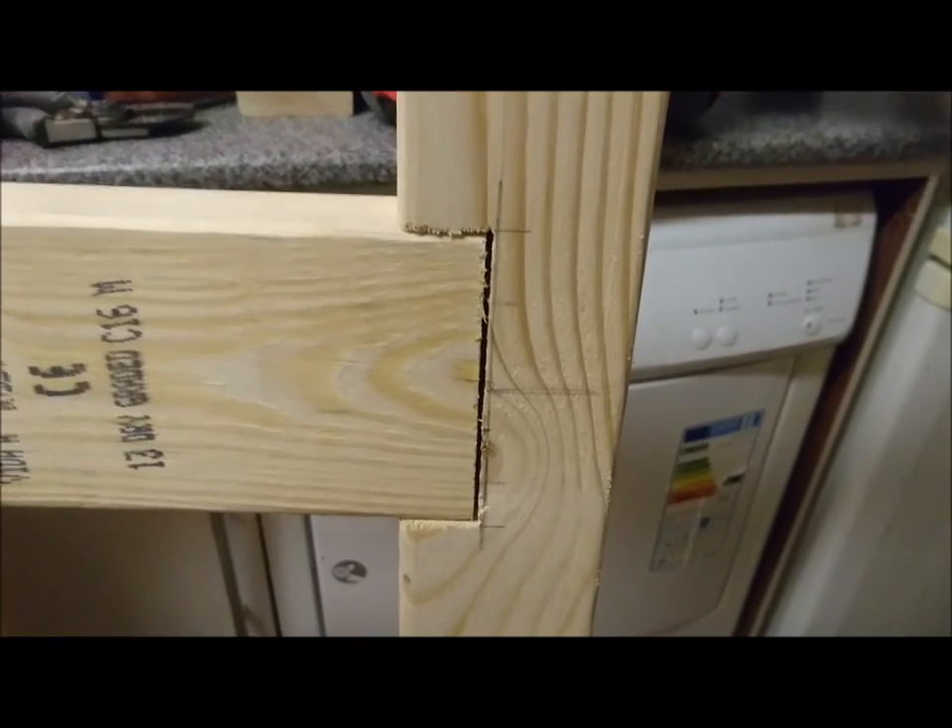The one thing I am going to do is round over all the edges of those joints just to highlight them. On this side though you can see there is a slight gap.